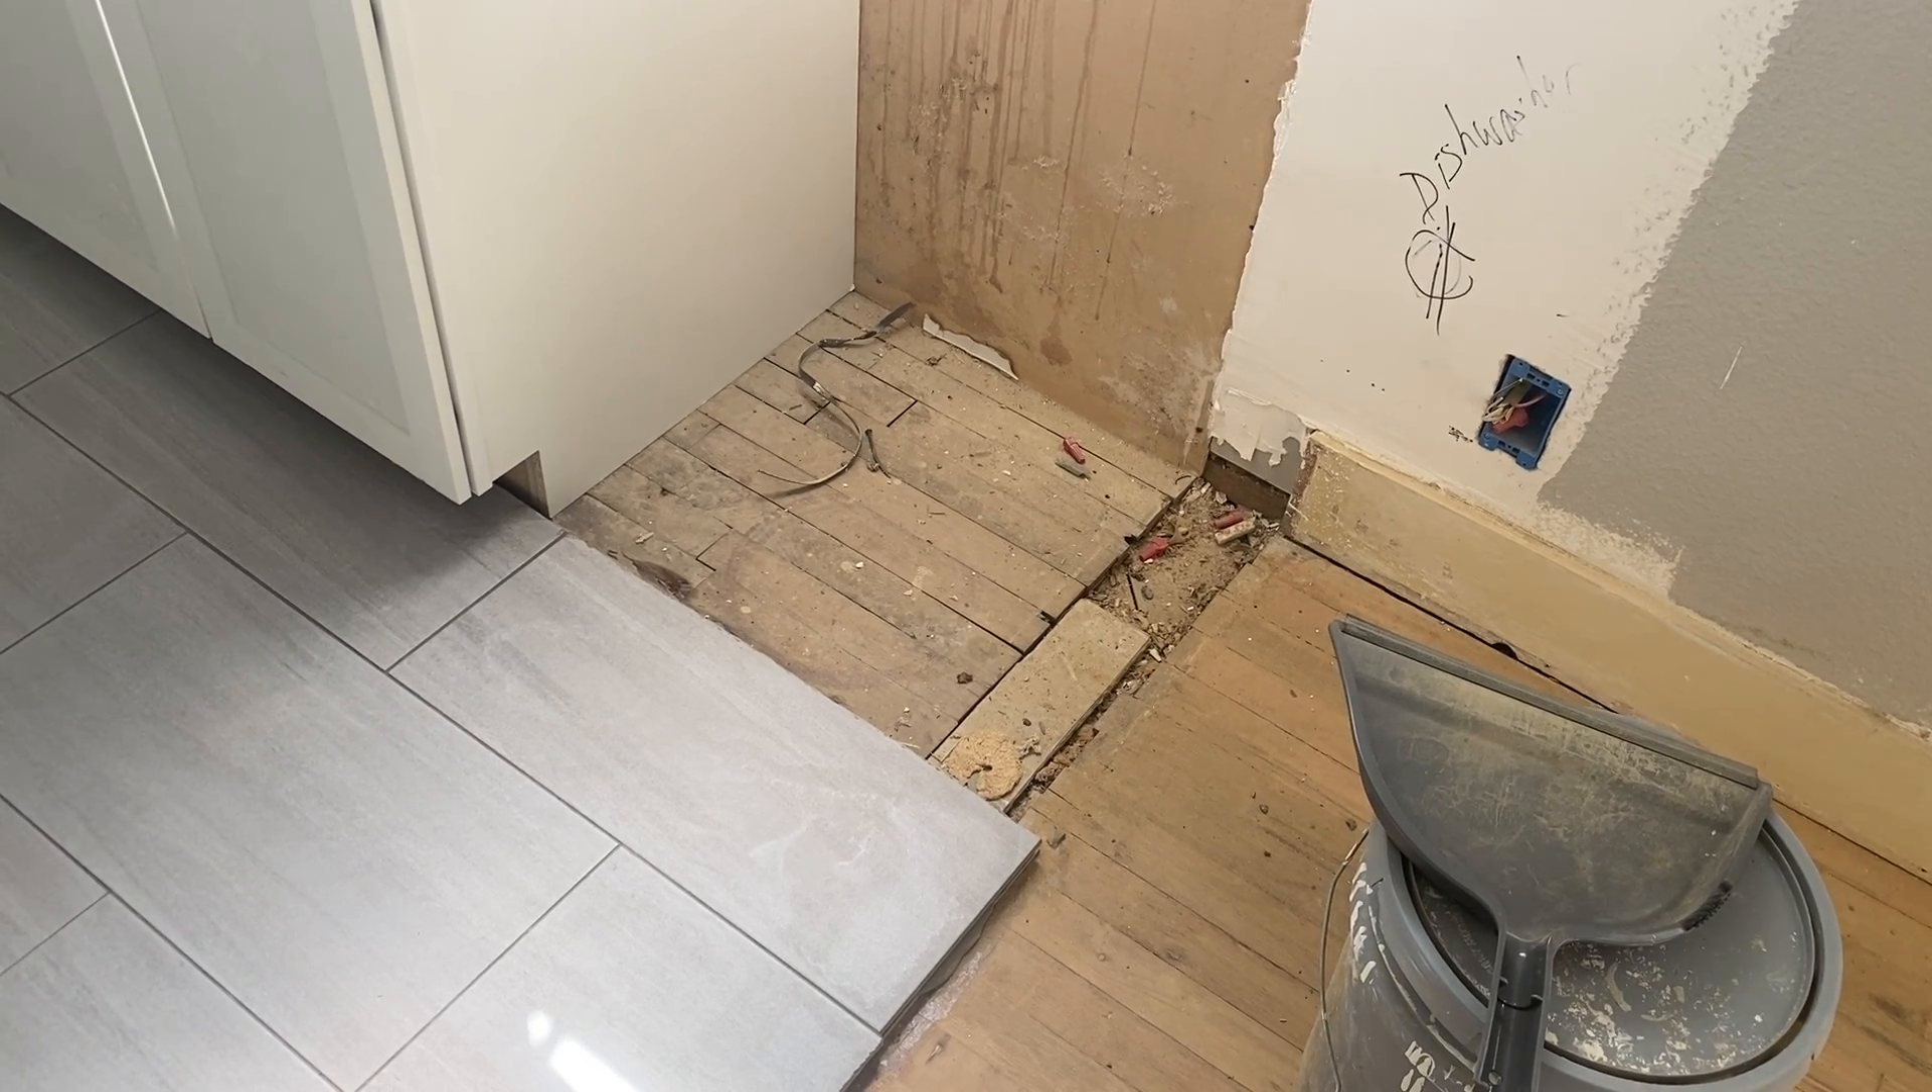Issue I have is why the heck did he not run the the tile all the way to the wall.